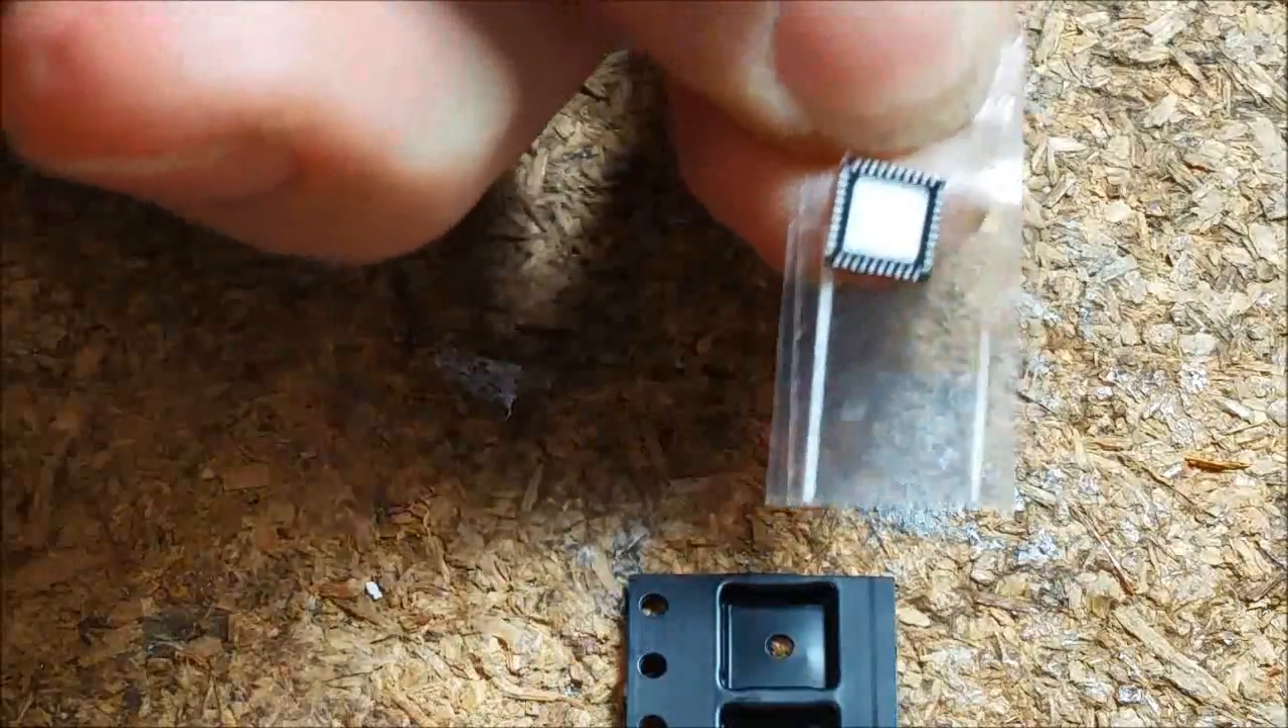So I've got the new chip right here. It's ready to go. It hasn't been soldered on.